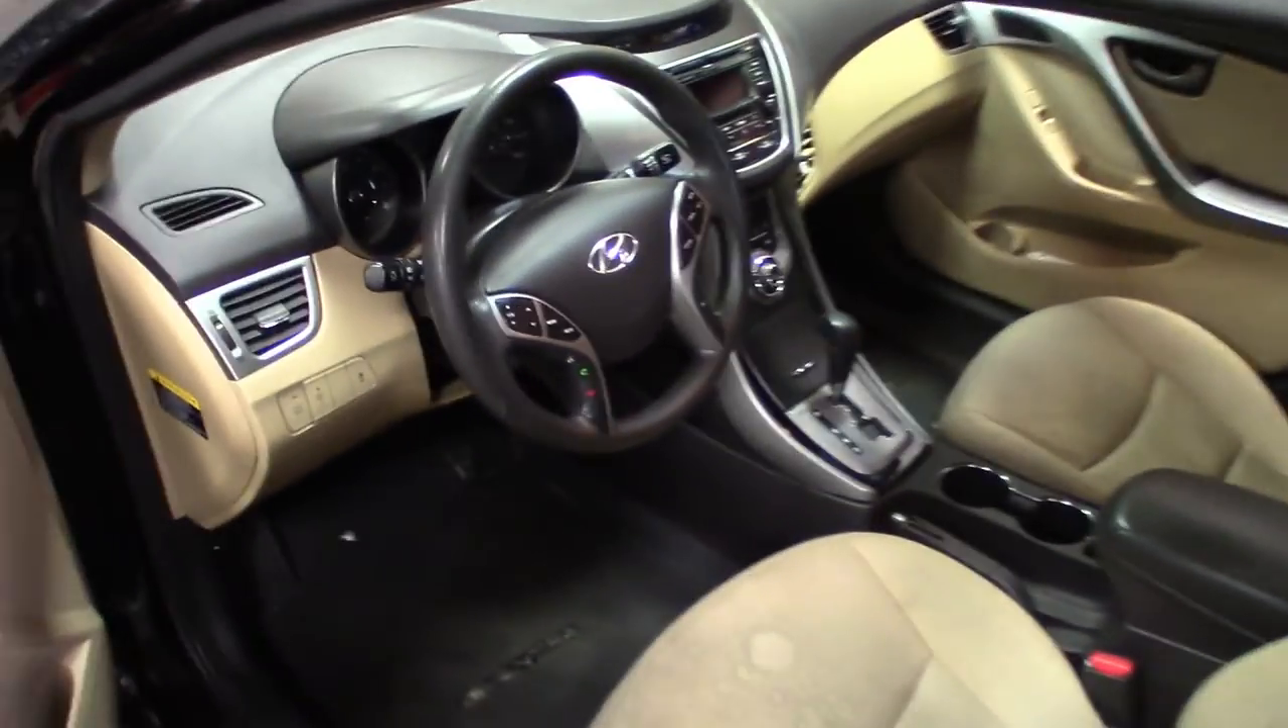Got it all back together. It's a complete dash again. Looks like a dashboard again.